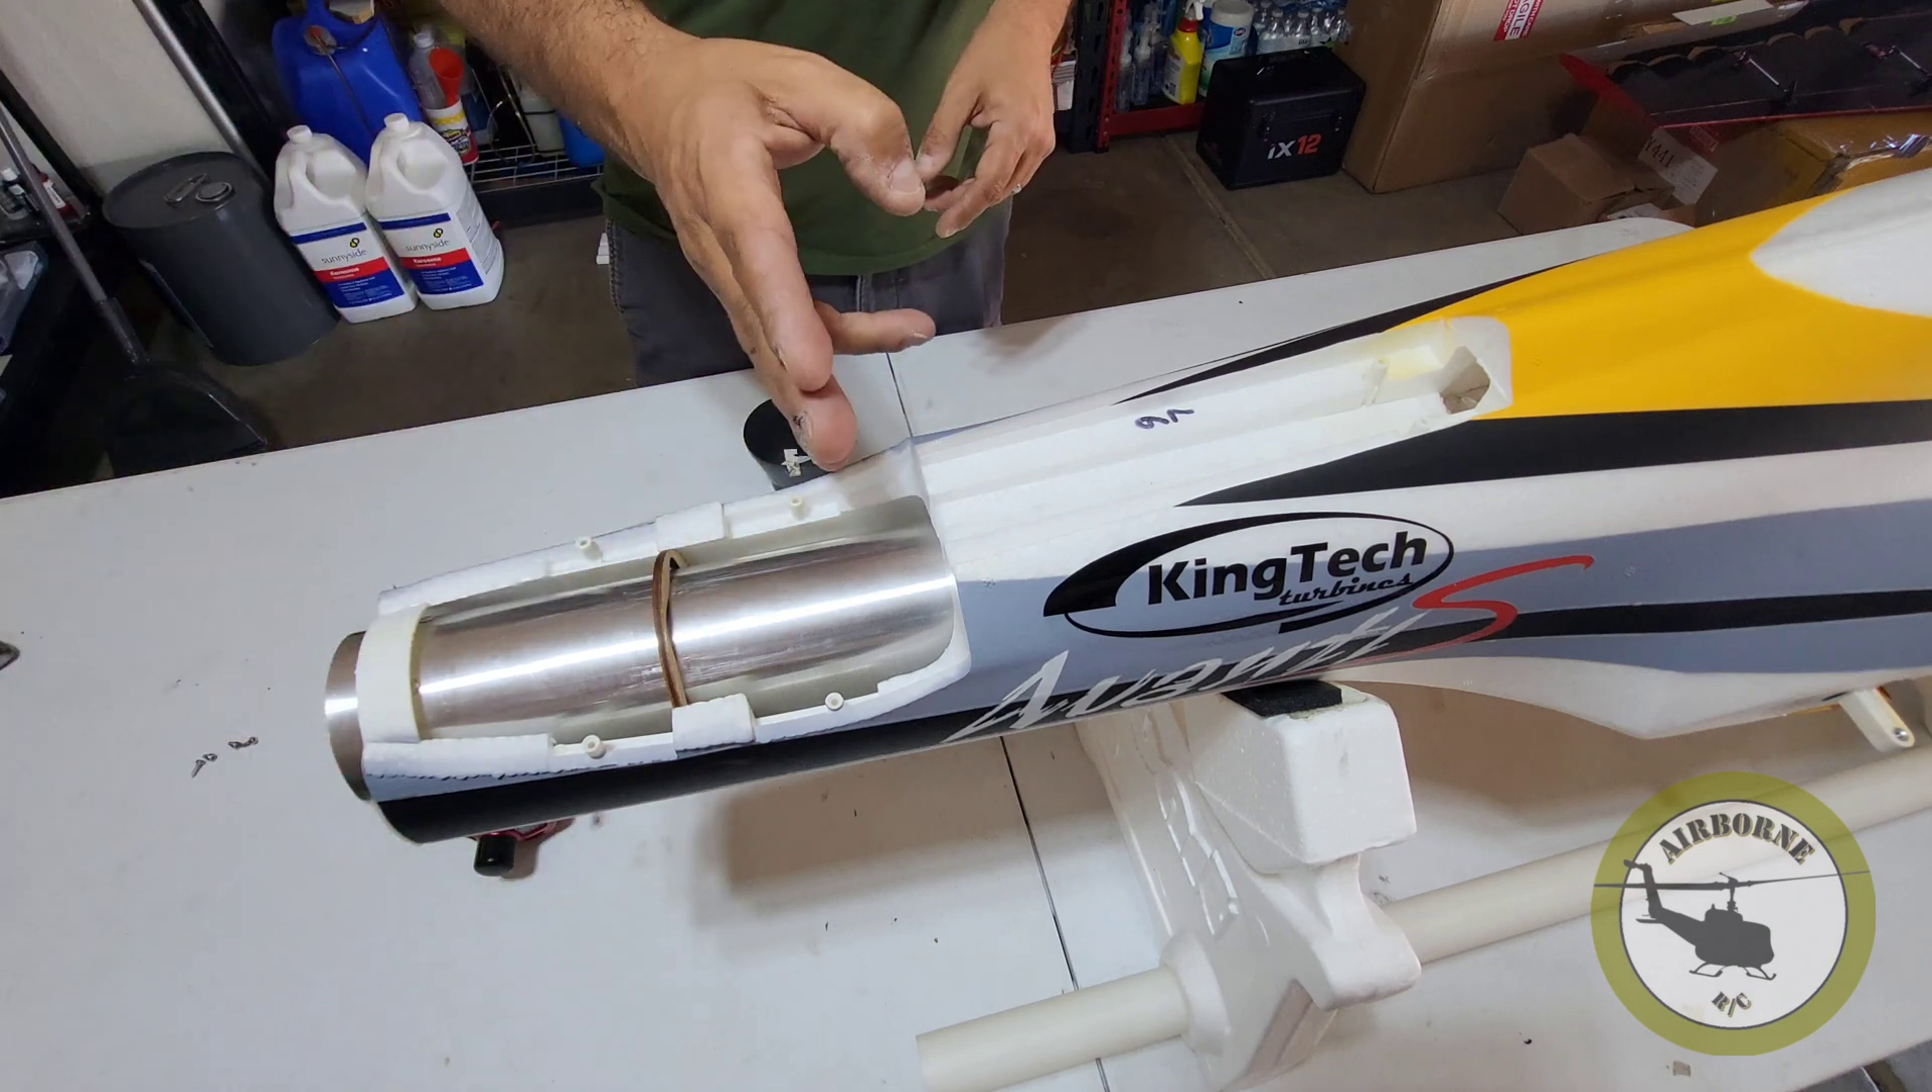Now we've got the tube in here. Let's go ahead and flip over the plane.